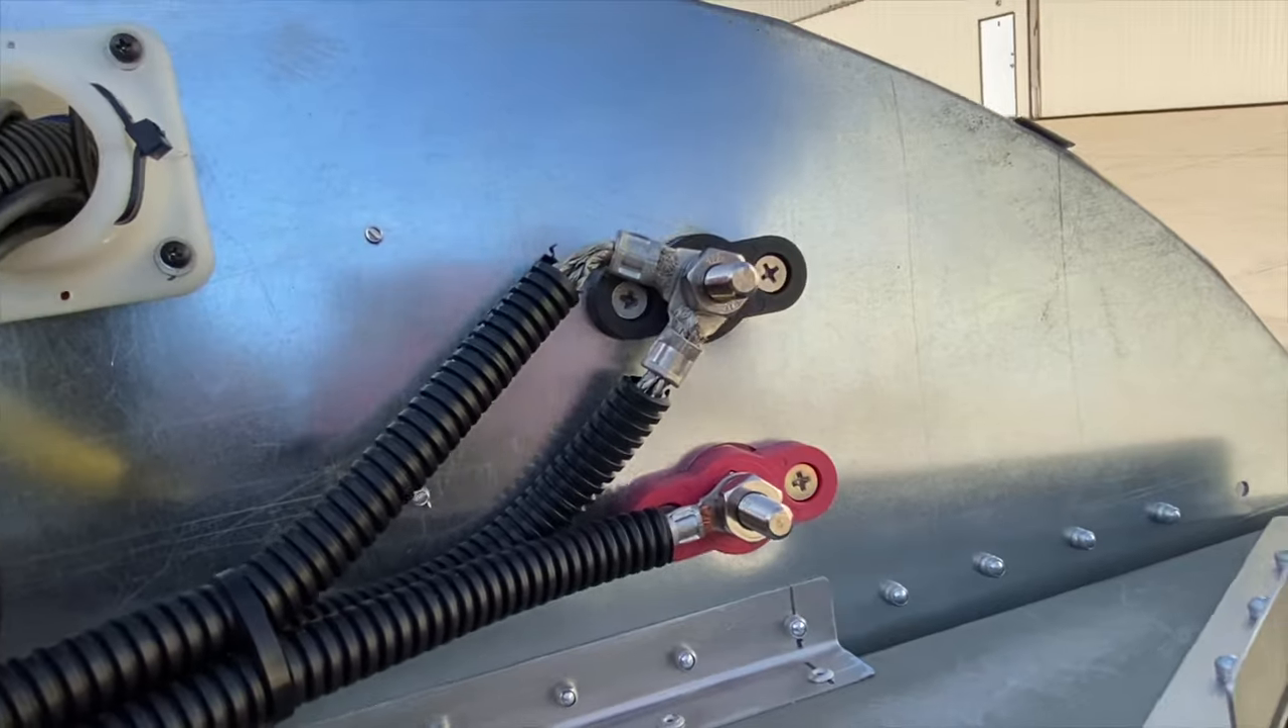And we have now a ground through terminal and a positive through terminal that we mounted going through the firewall.